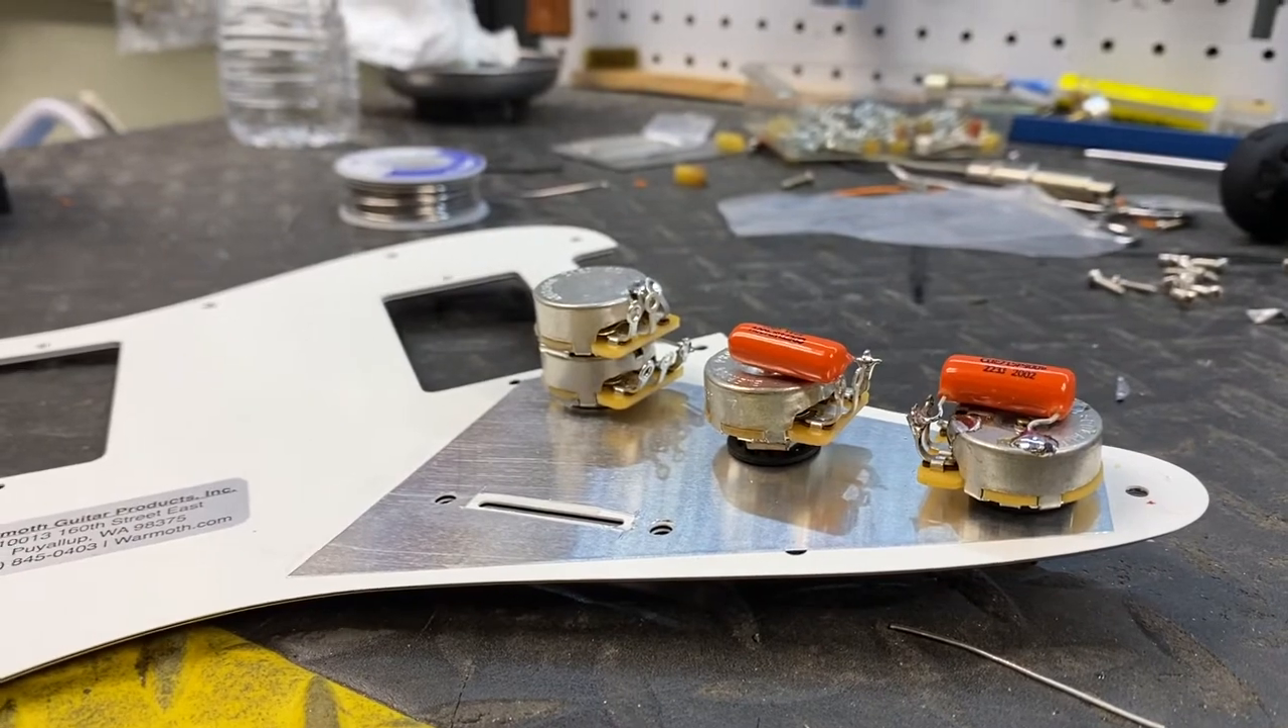So now the tone caps are in place.